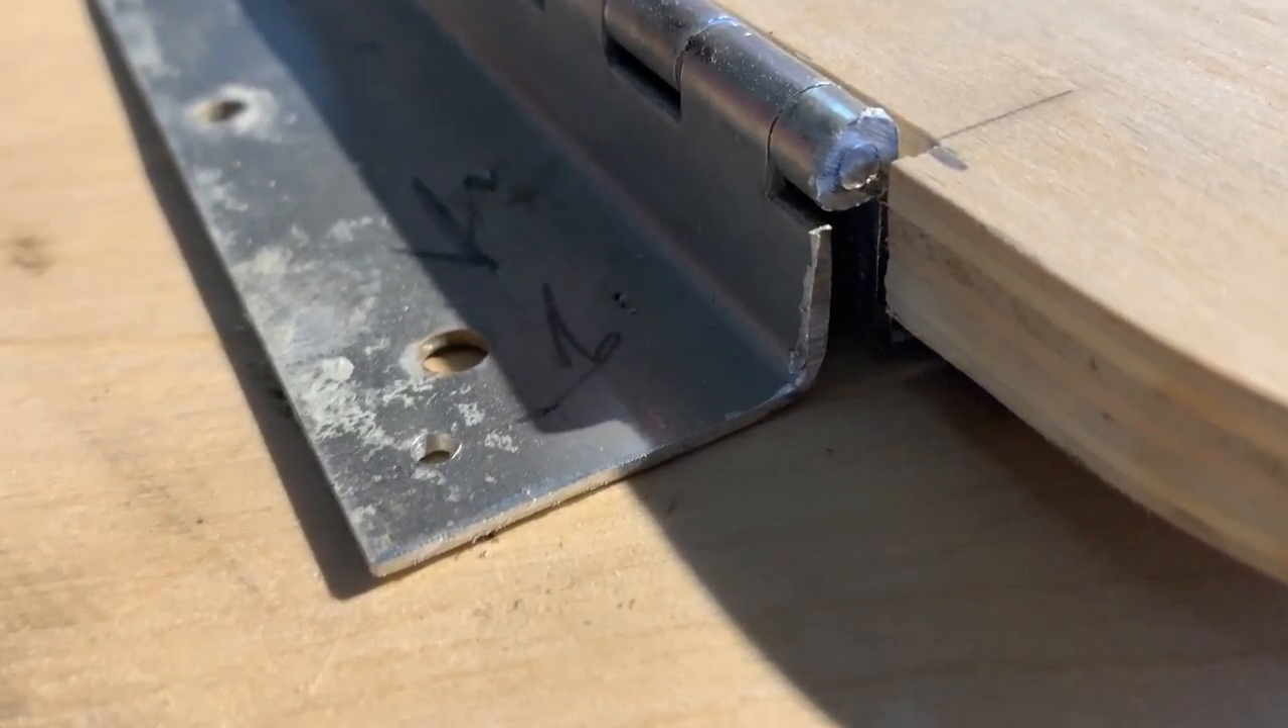You can see how much the hinge sticks out.